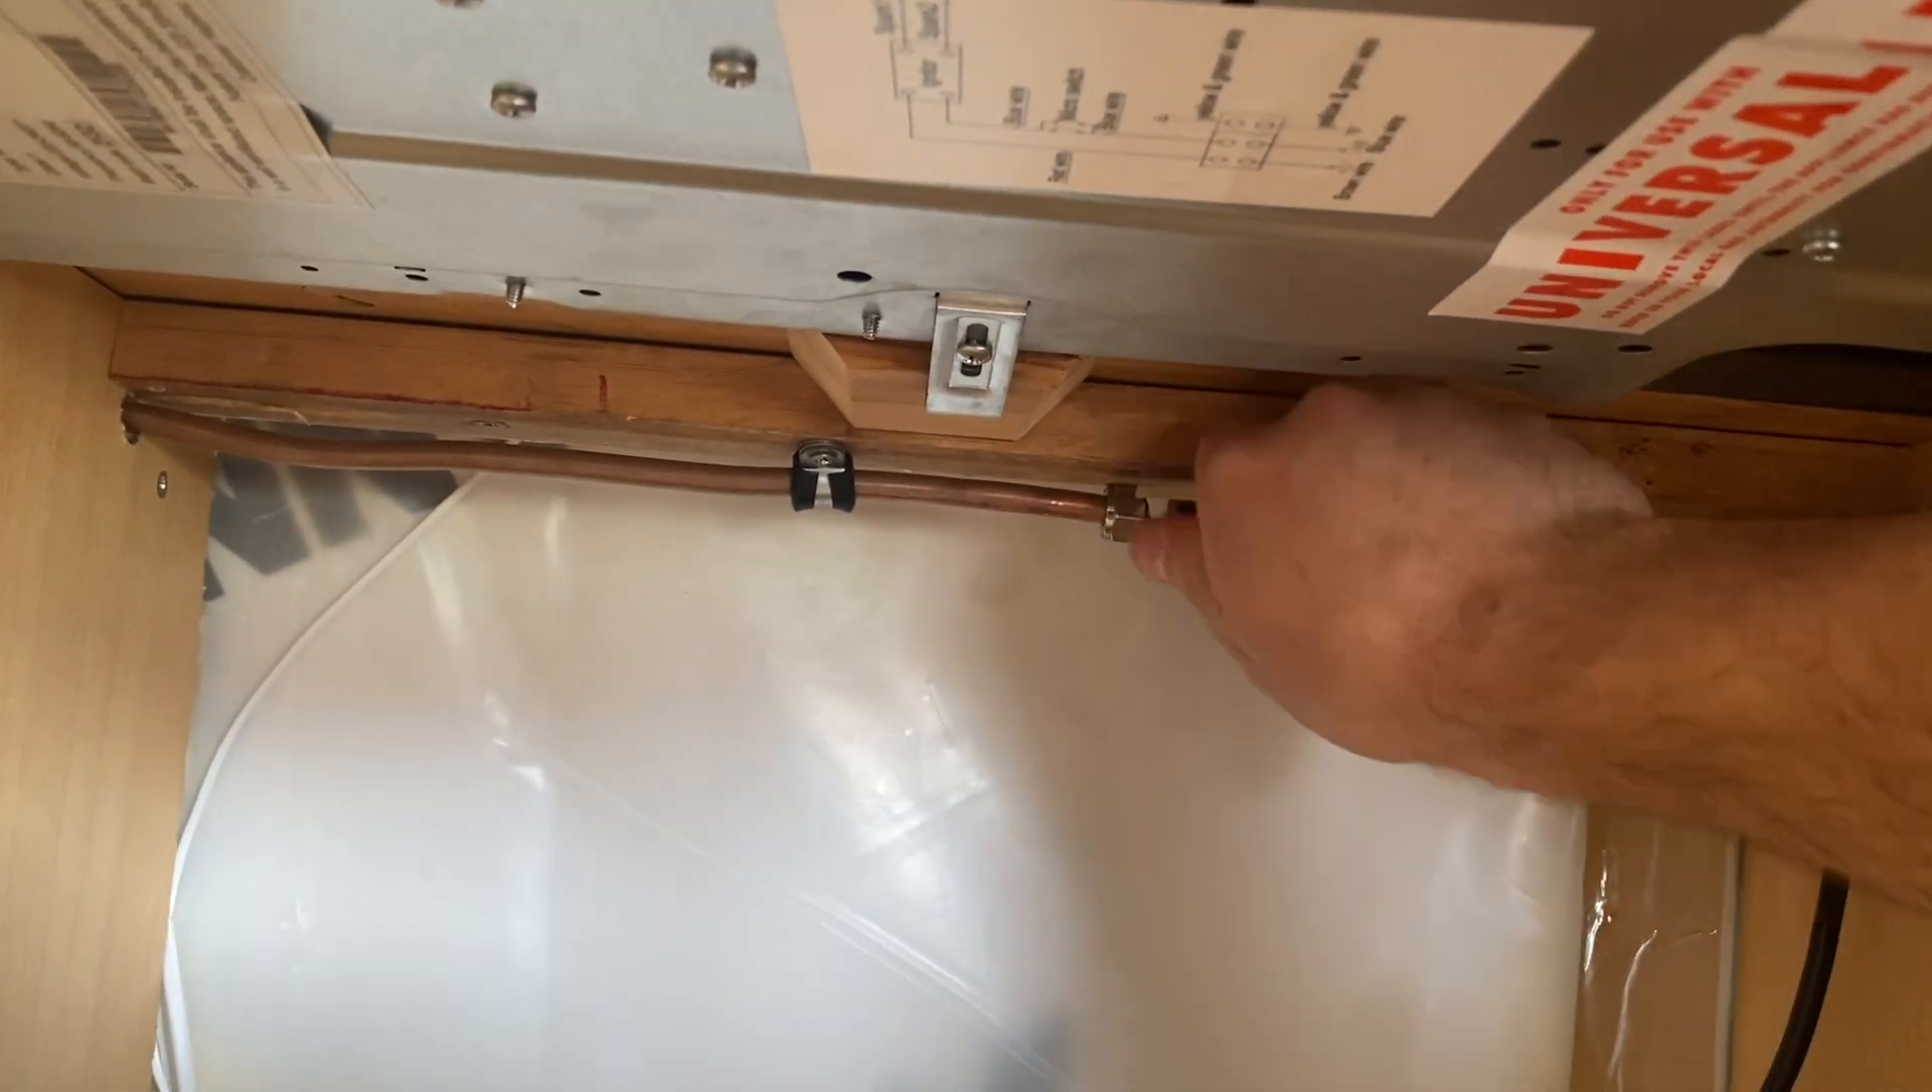I've run my copper pipe round with p clips supporting the pipe work at regular intervals.